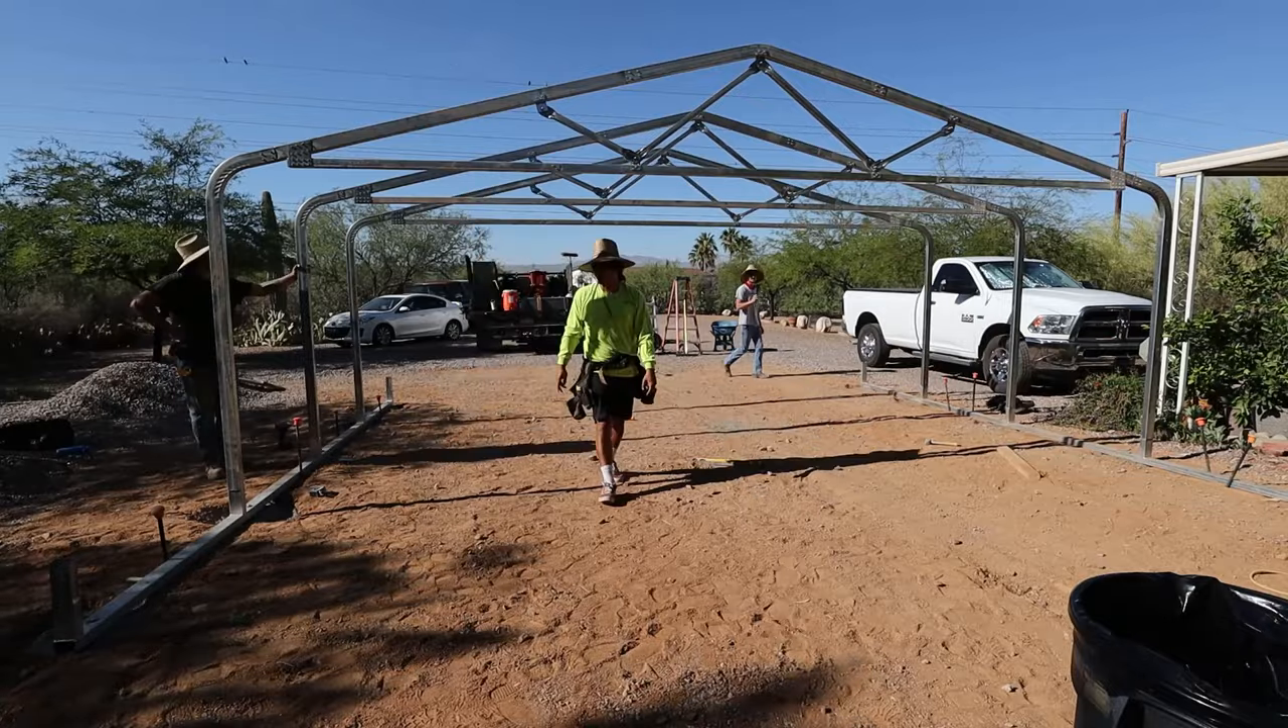So here's kind of the finished uh truss.